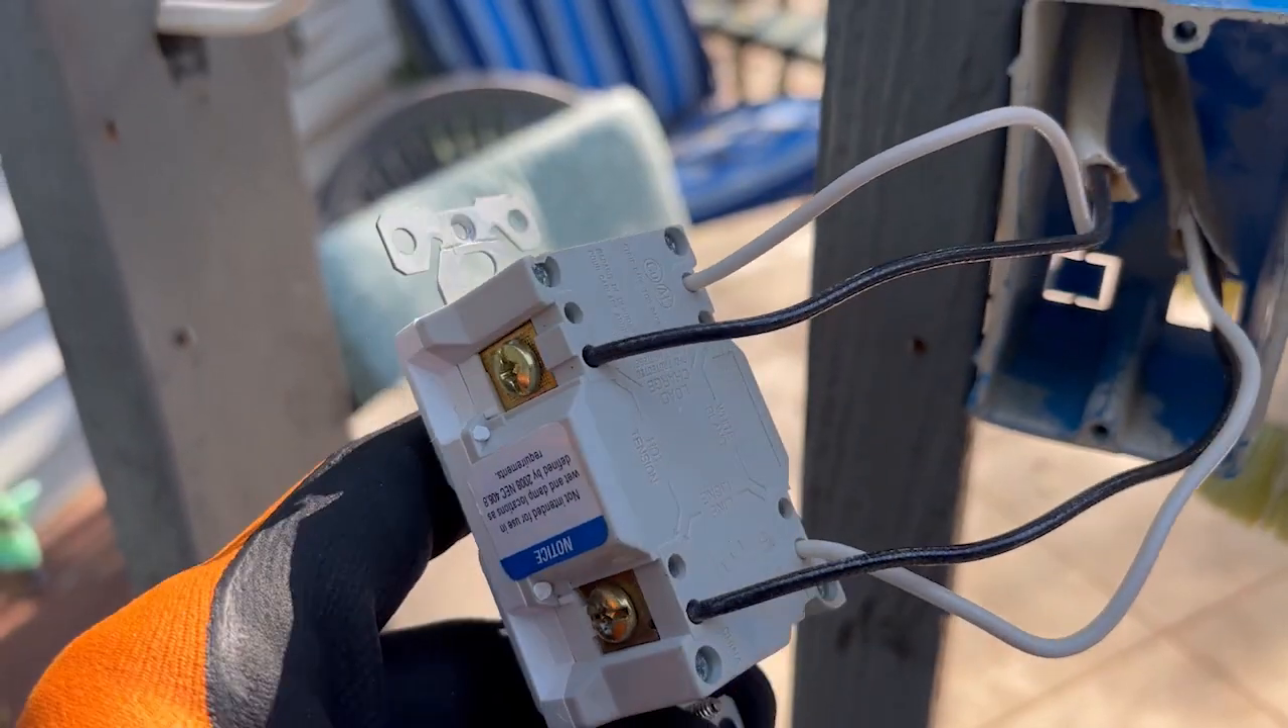Aquí ya he conectado los cables.